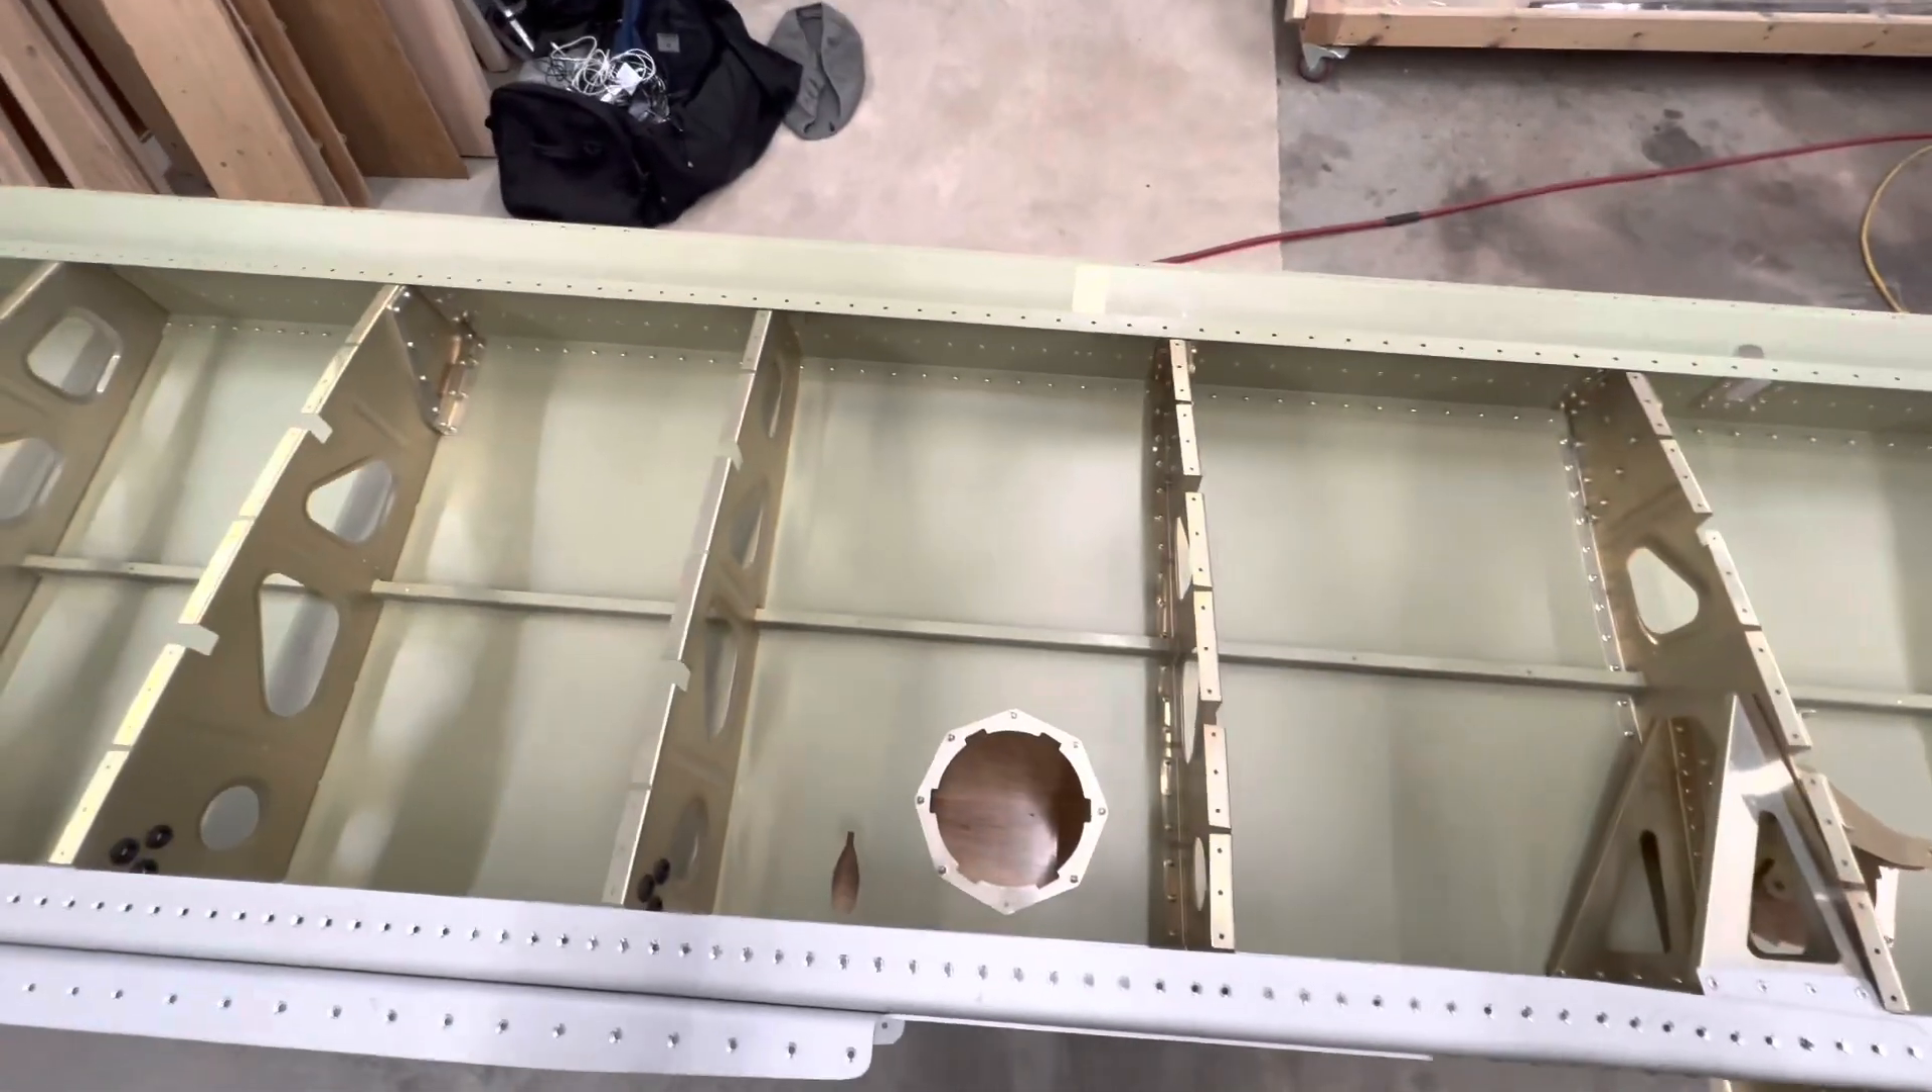And then I shifted over, flipped the wing, and now this is the inside of the right wing. I'm prepping to pull the wire and put the top skin on.